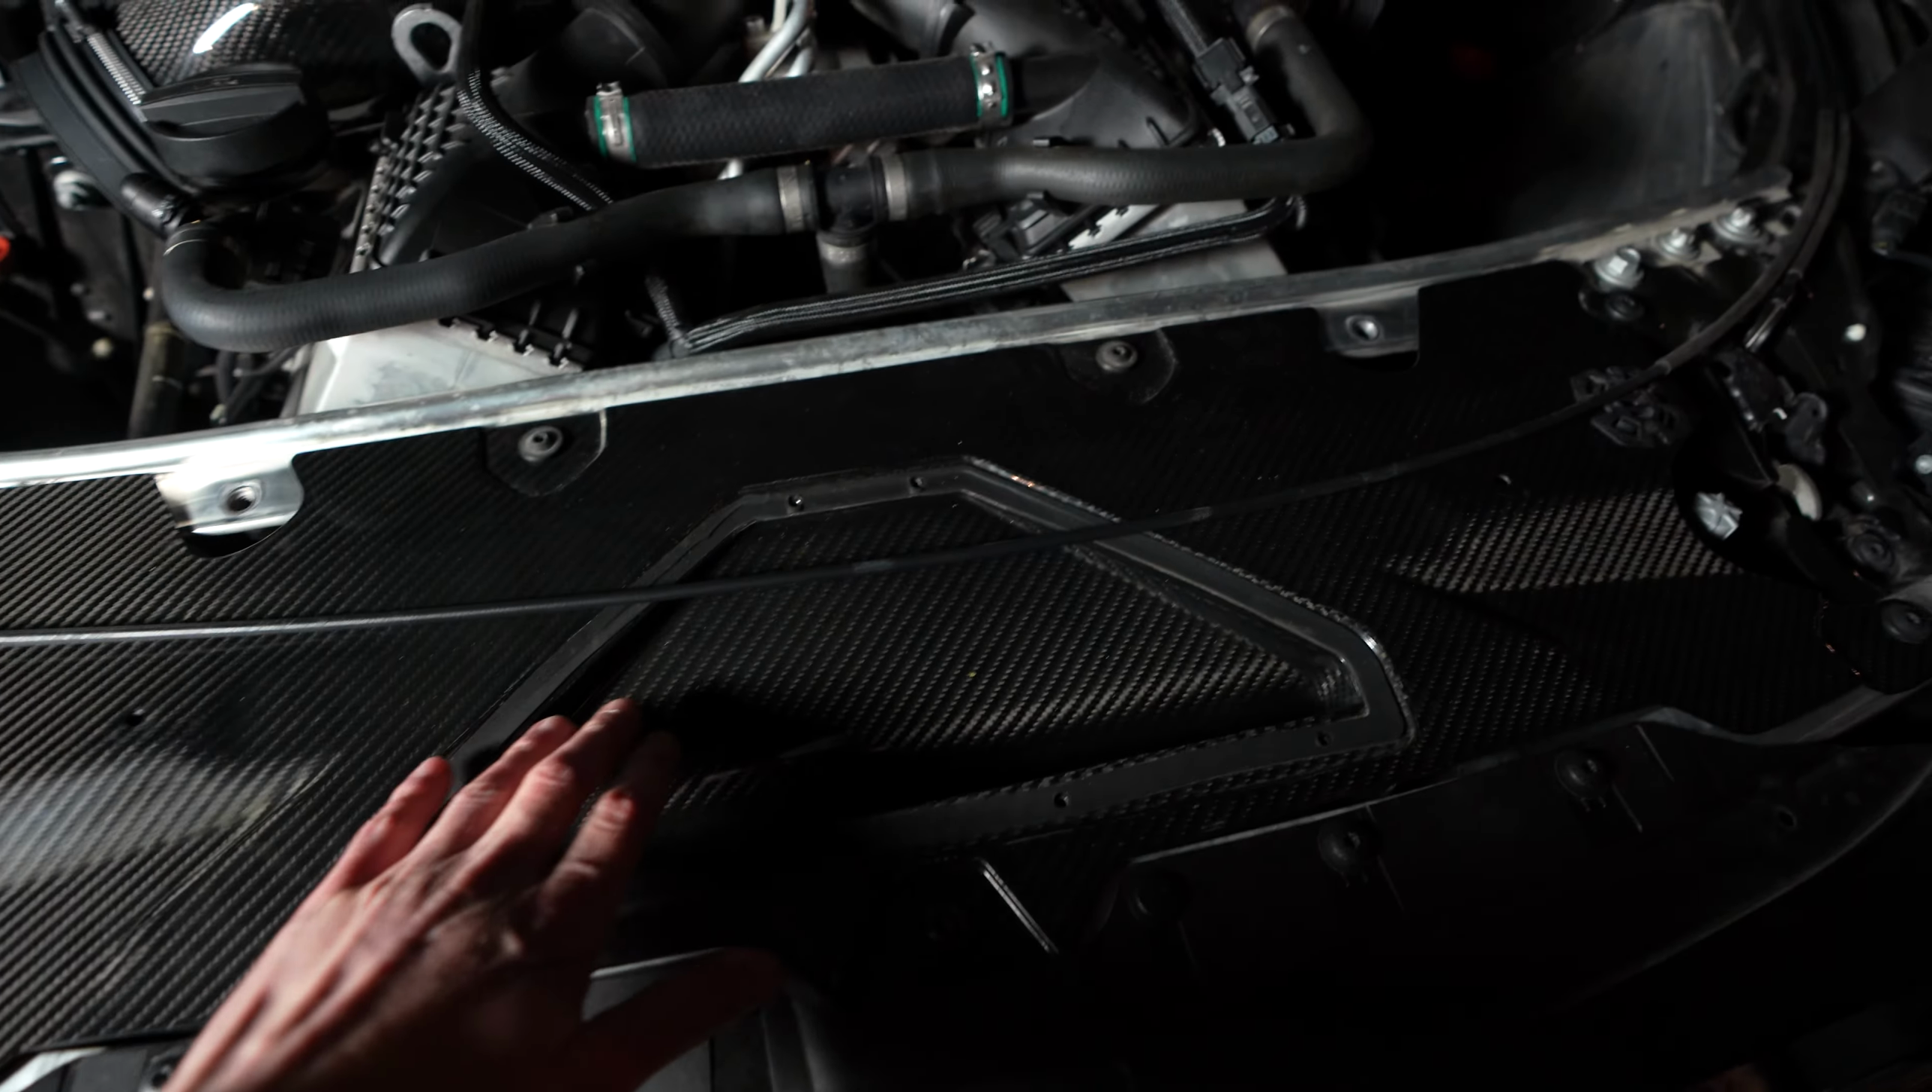Front carbon piece is in, all bolted in.